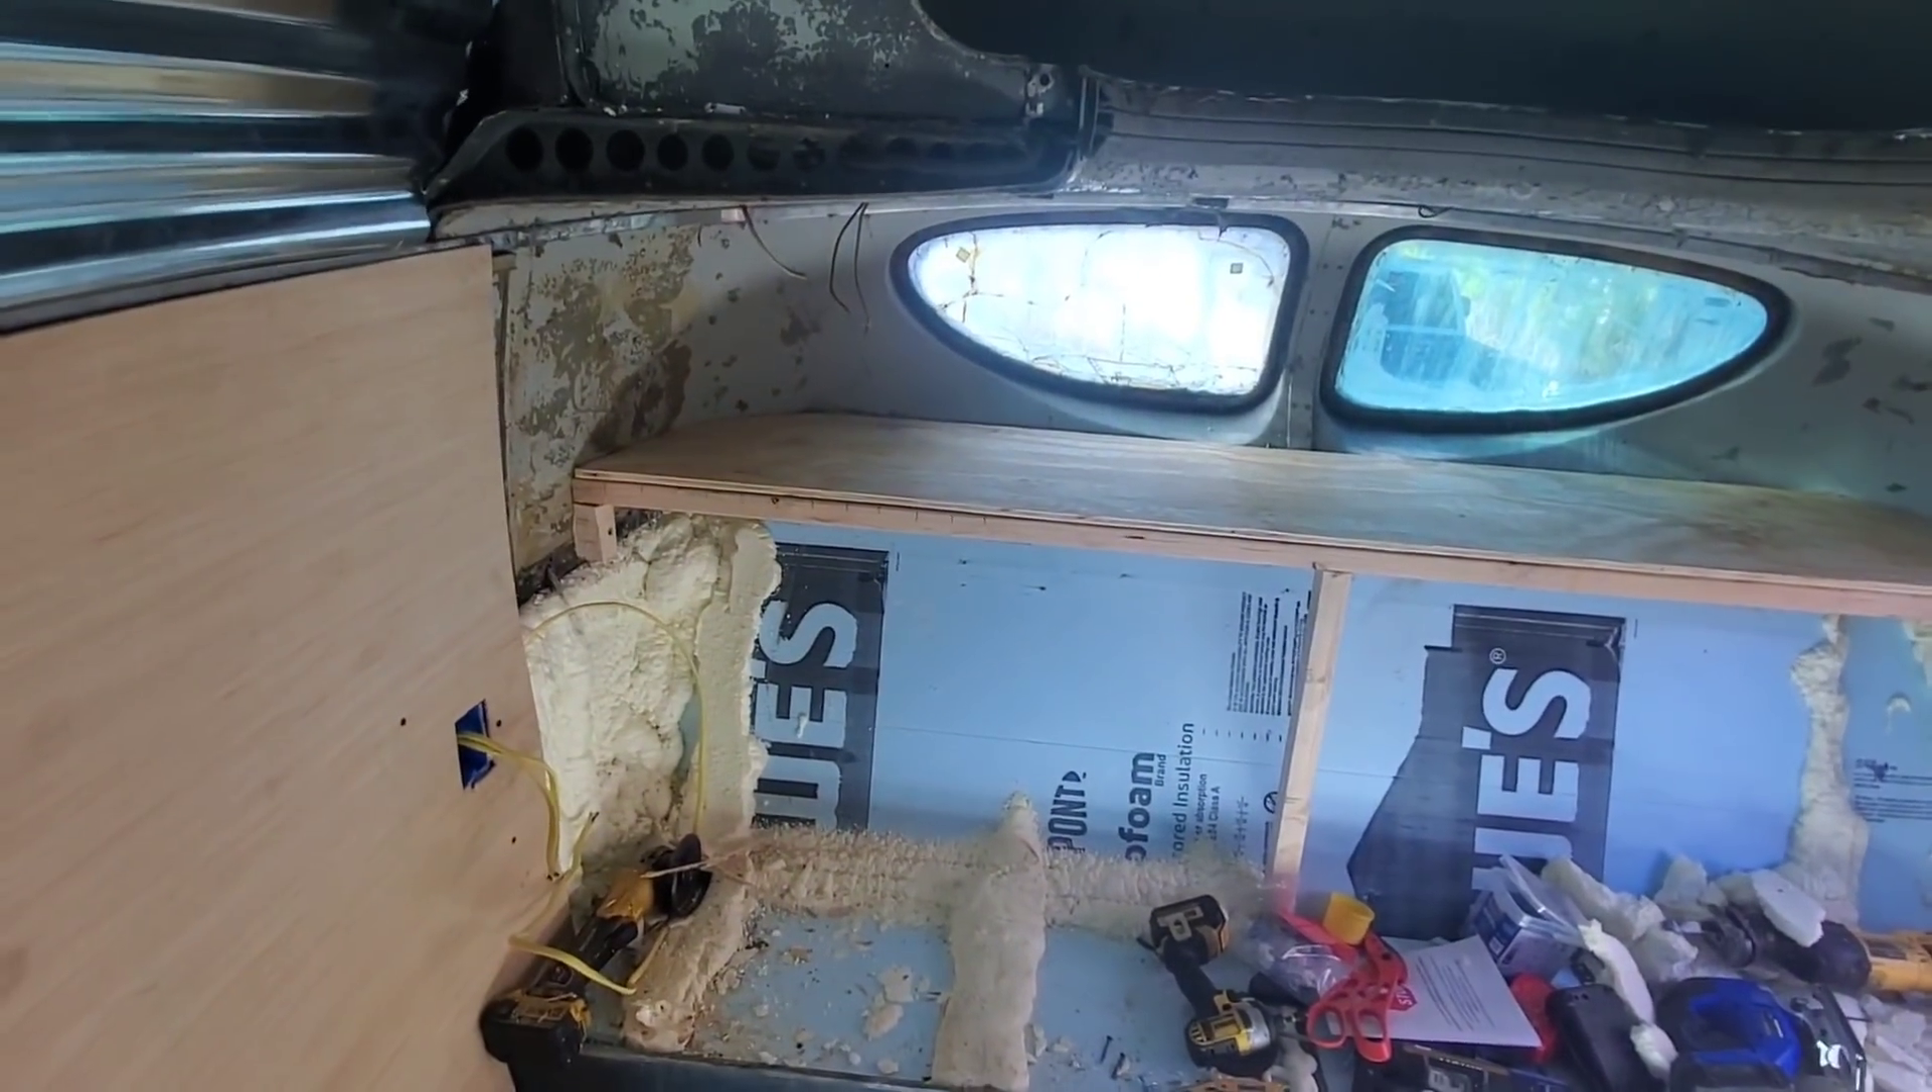Well, there's the shelf, or at least the start of it.